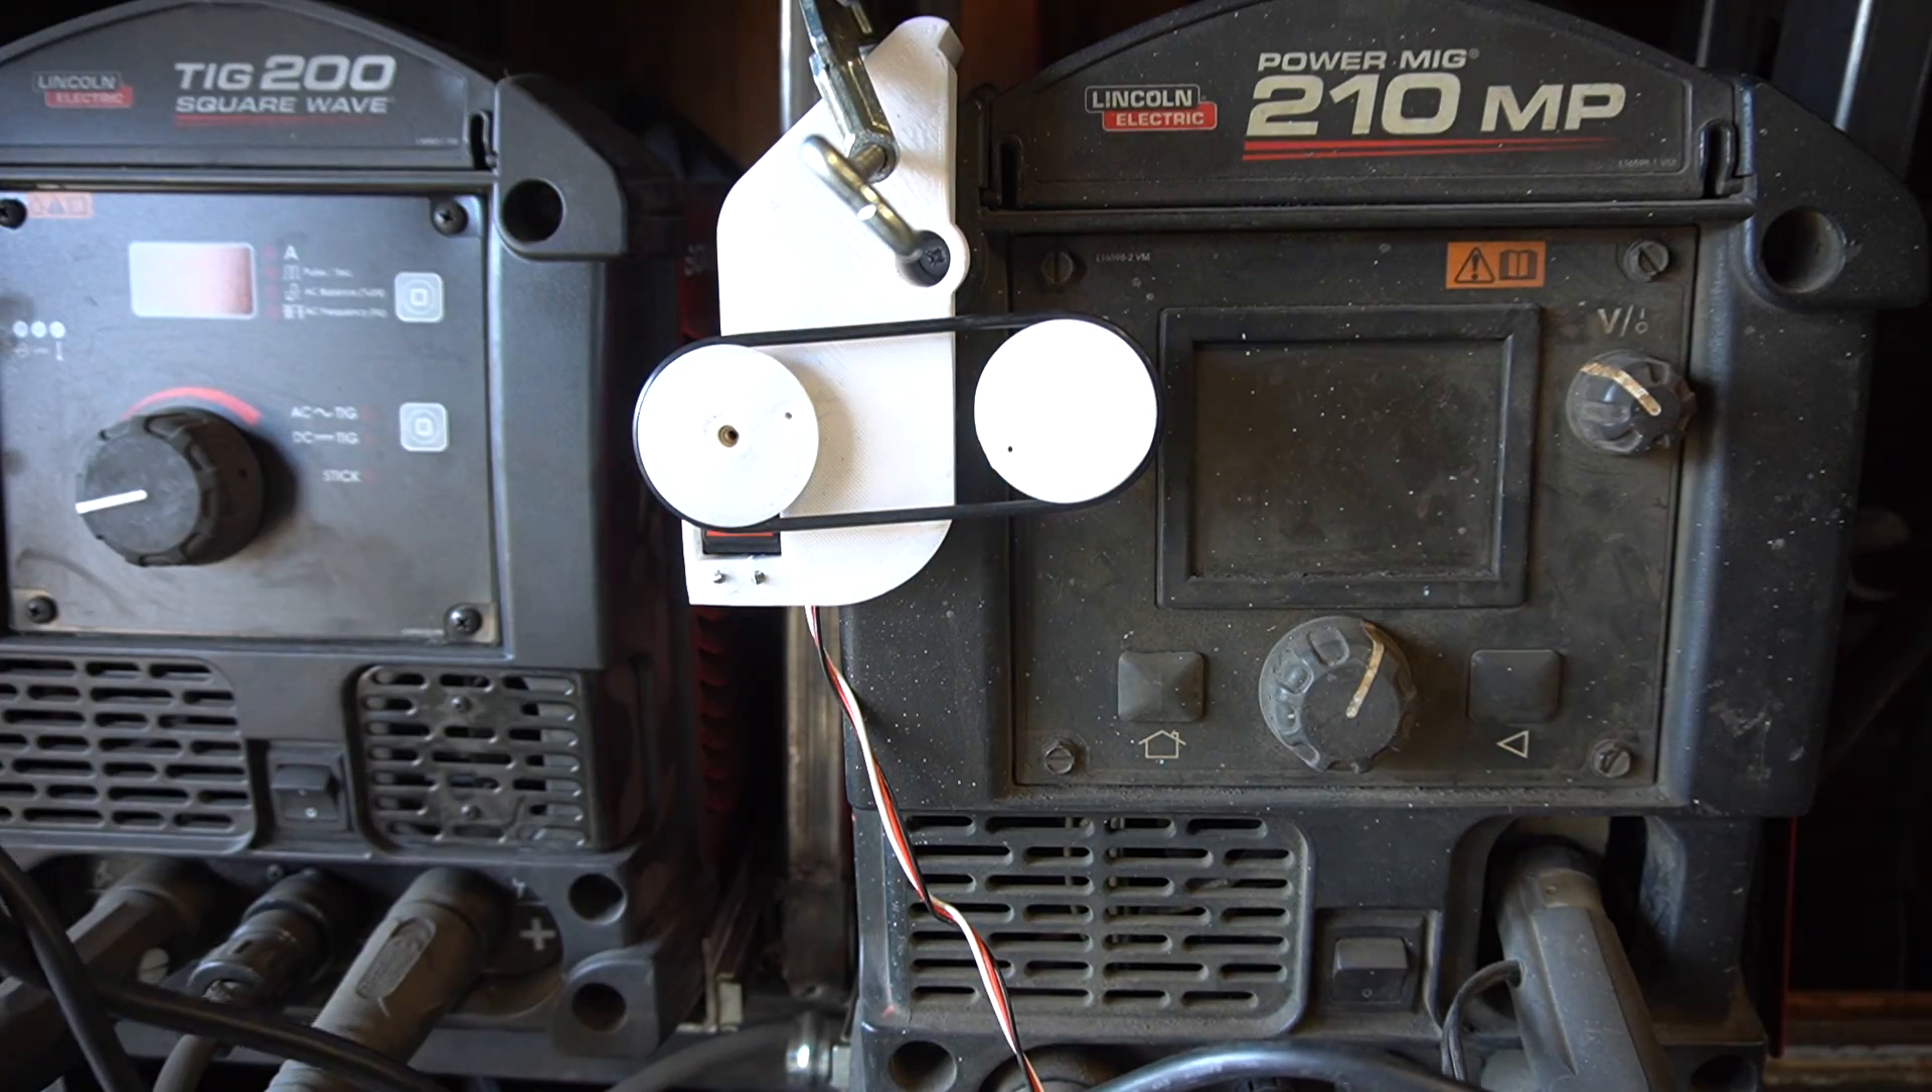So, that little lever arm wasn't gonna work, but now we got a pulley to control the knob just using a big o-ring.